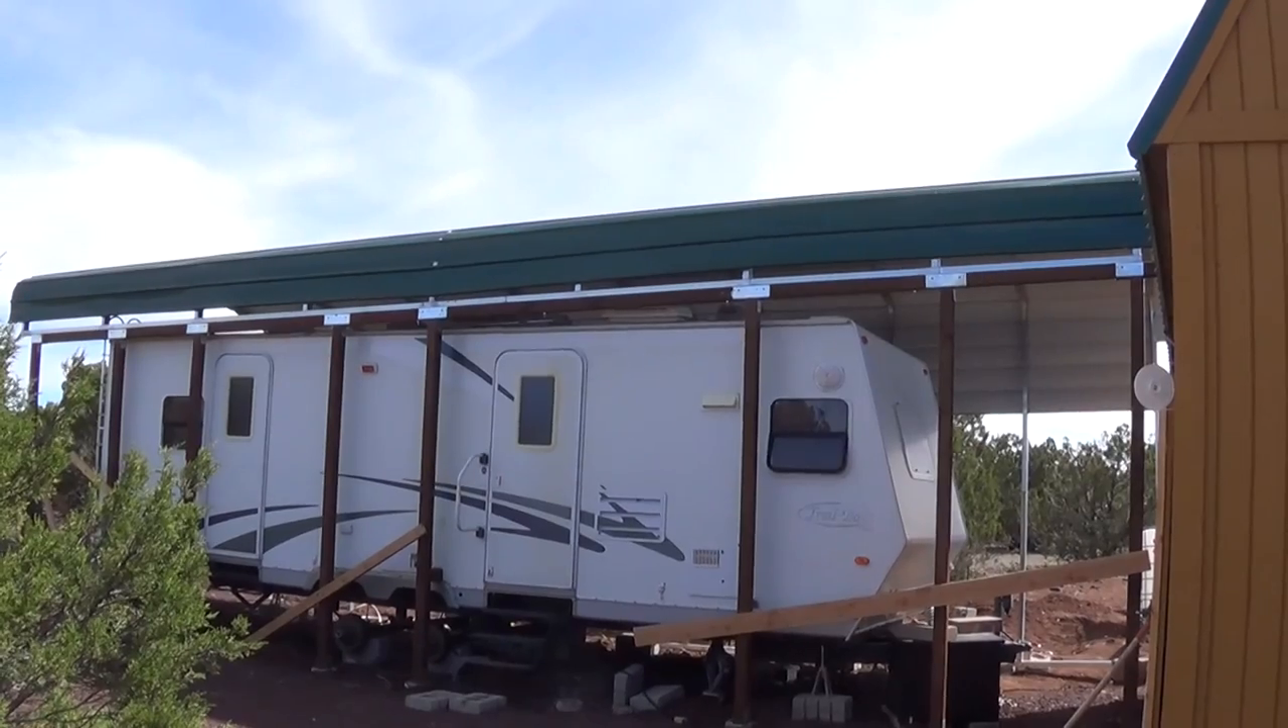The roof is done and it turned out exactly the way I wanted it.